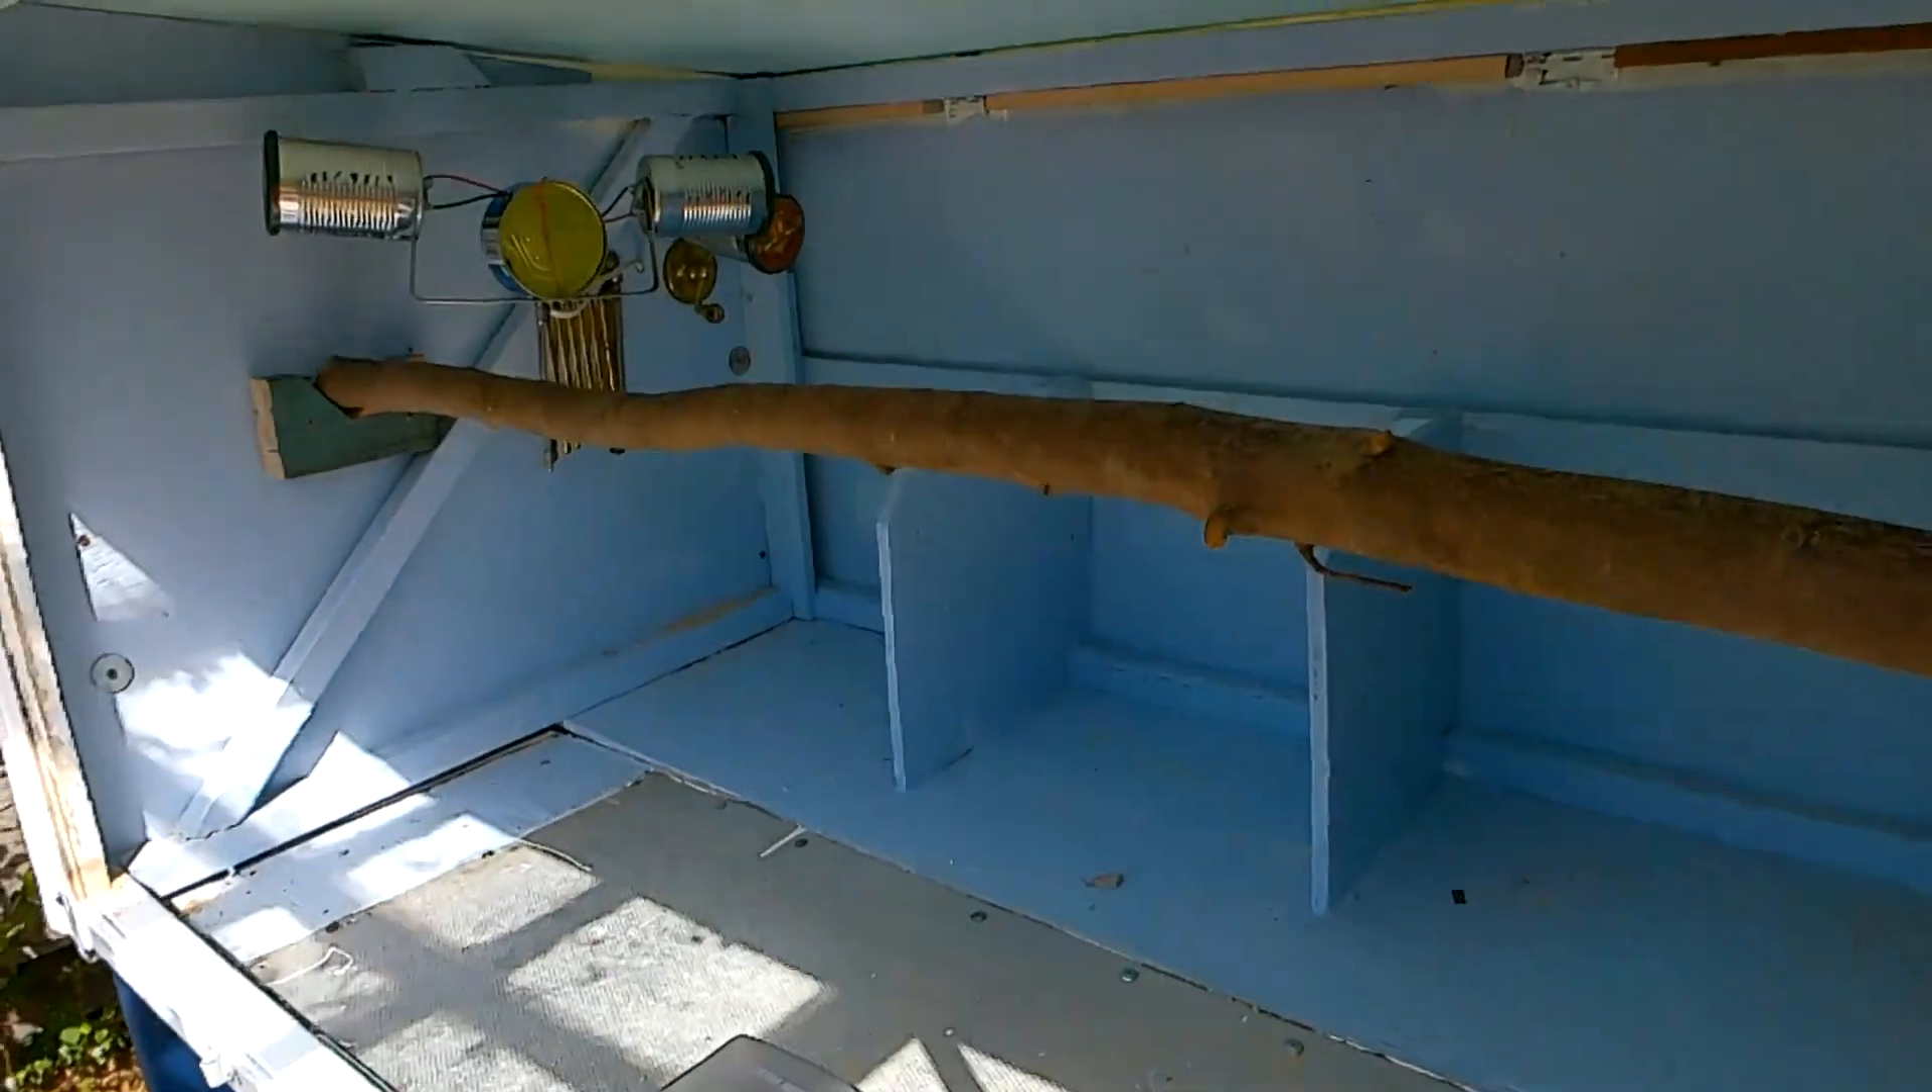Um on the inside we've put a perch for the chickens and here we've got some uh a mobile heater unit from dc car light bulbs.